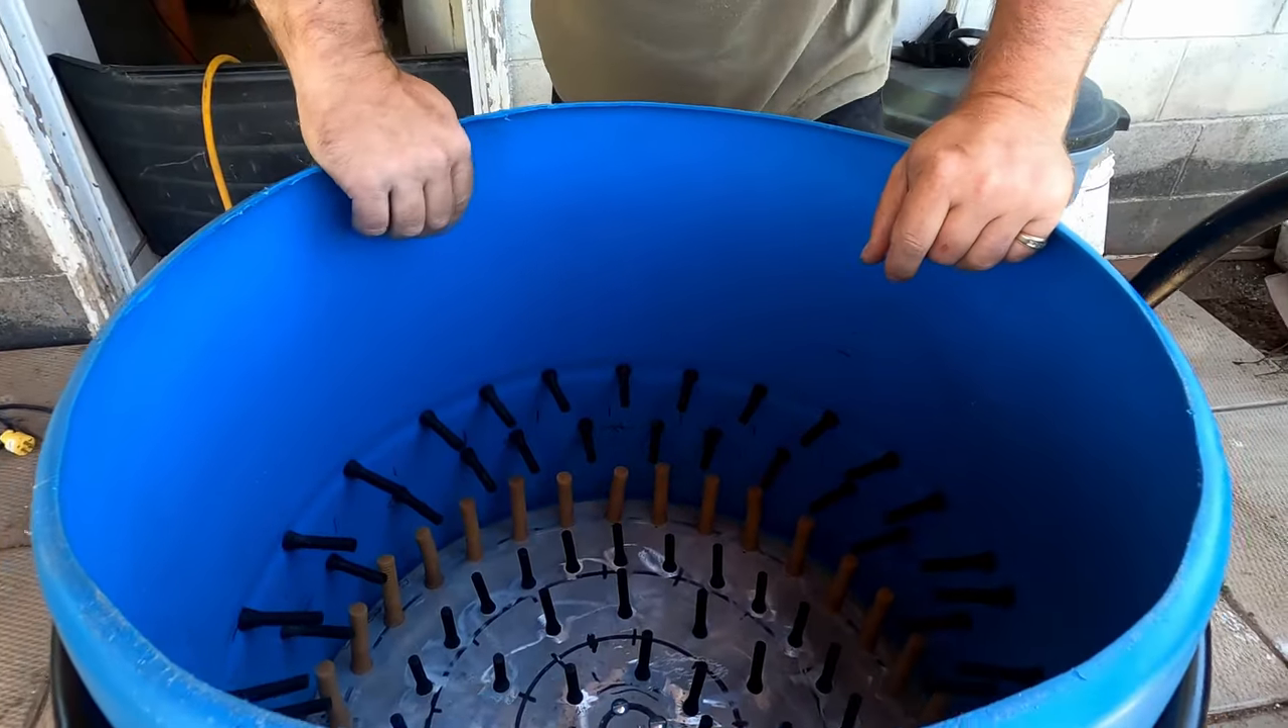We've got our sweeper fingers on the bottom plate all in place.